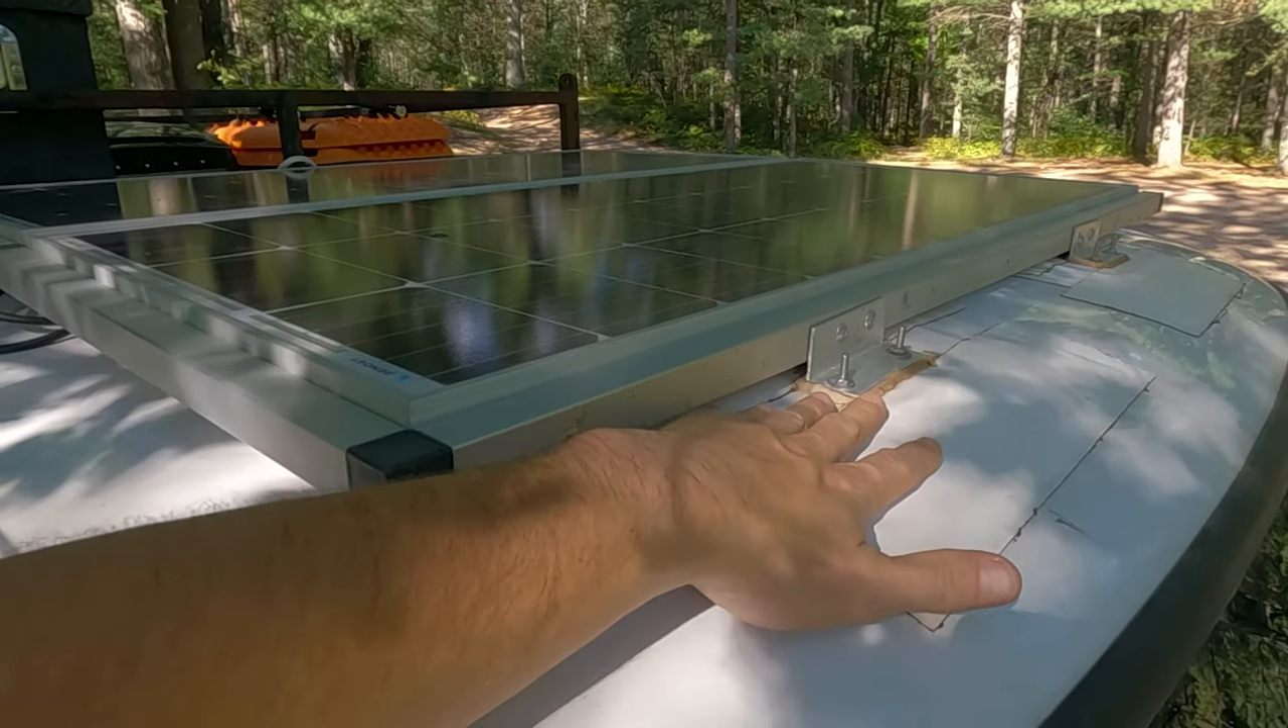So here's a look at the solar panels installed.